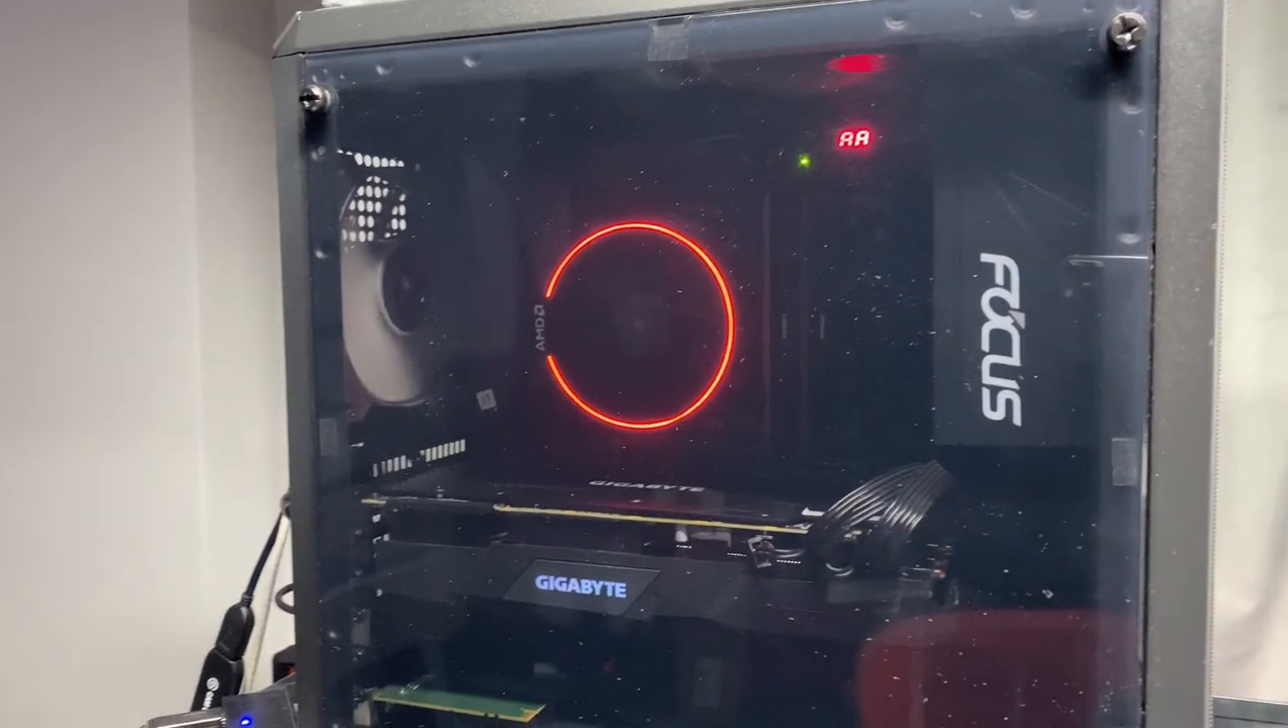Założyłem też szybę, wszystko jeszcze na stokowym wentylatorze.